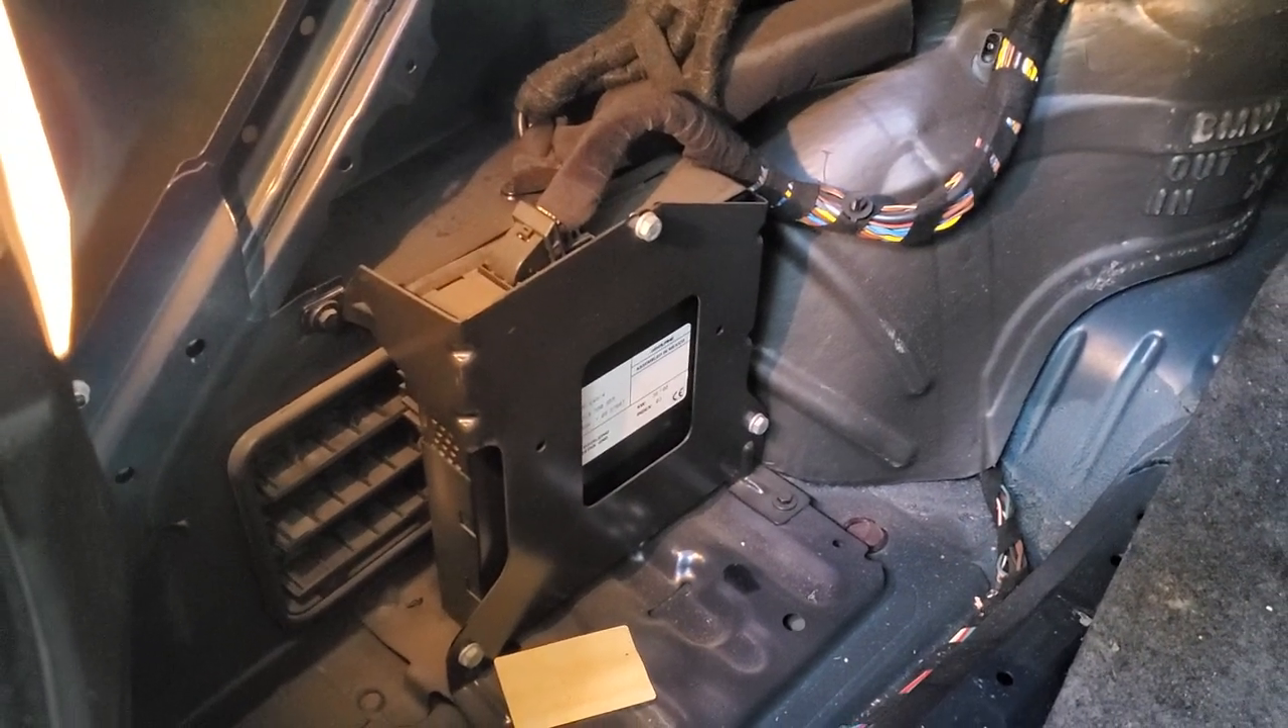Jimmy took all this rear panel off right here and there is the factory amplifier.